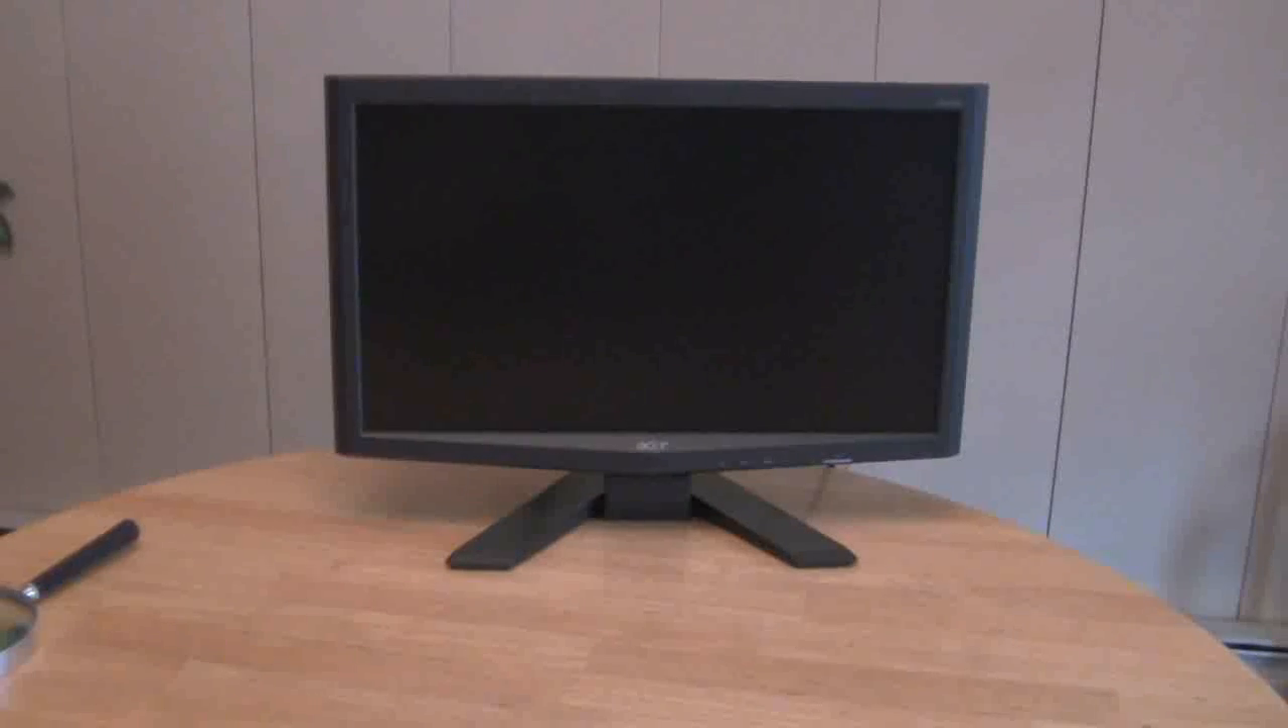All right, as you can see, I got the whole monitor put back together.